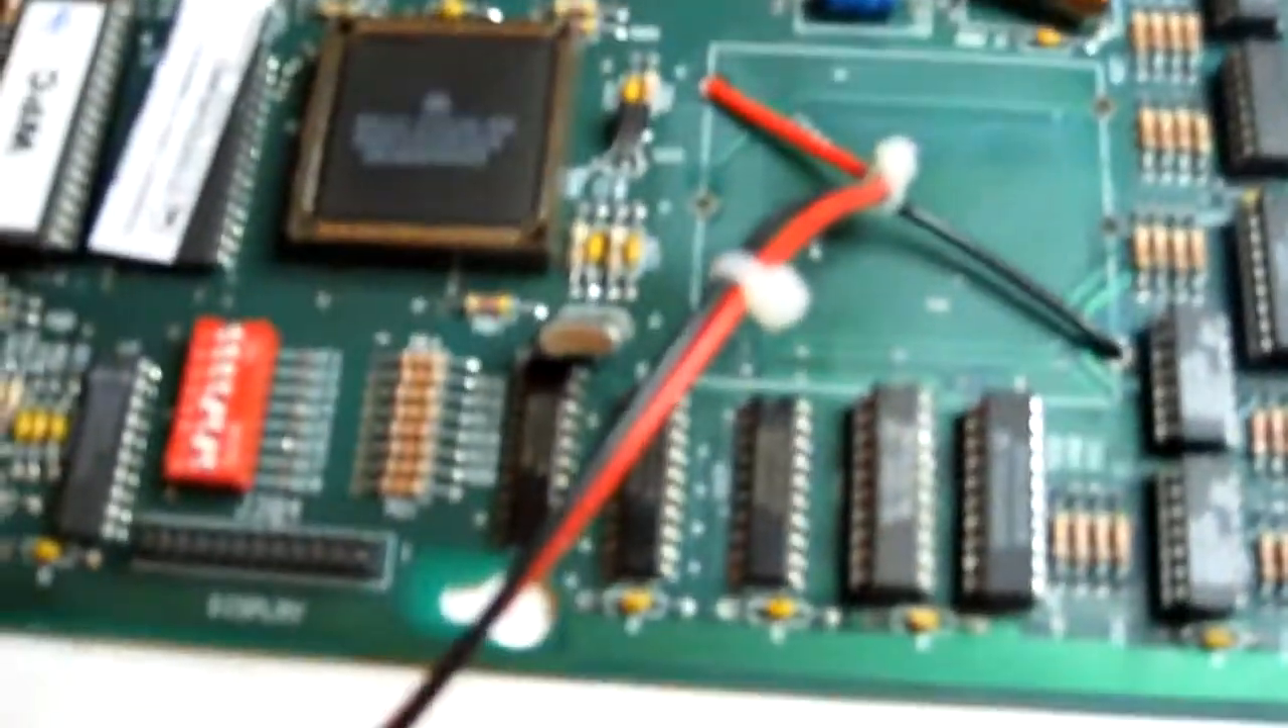Okay and the last job I've done with this board now after I've tested it is I've fitted some two foot of wire so that the customer can install a remote battery holder if they so wish.